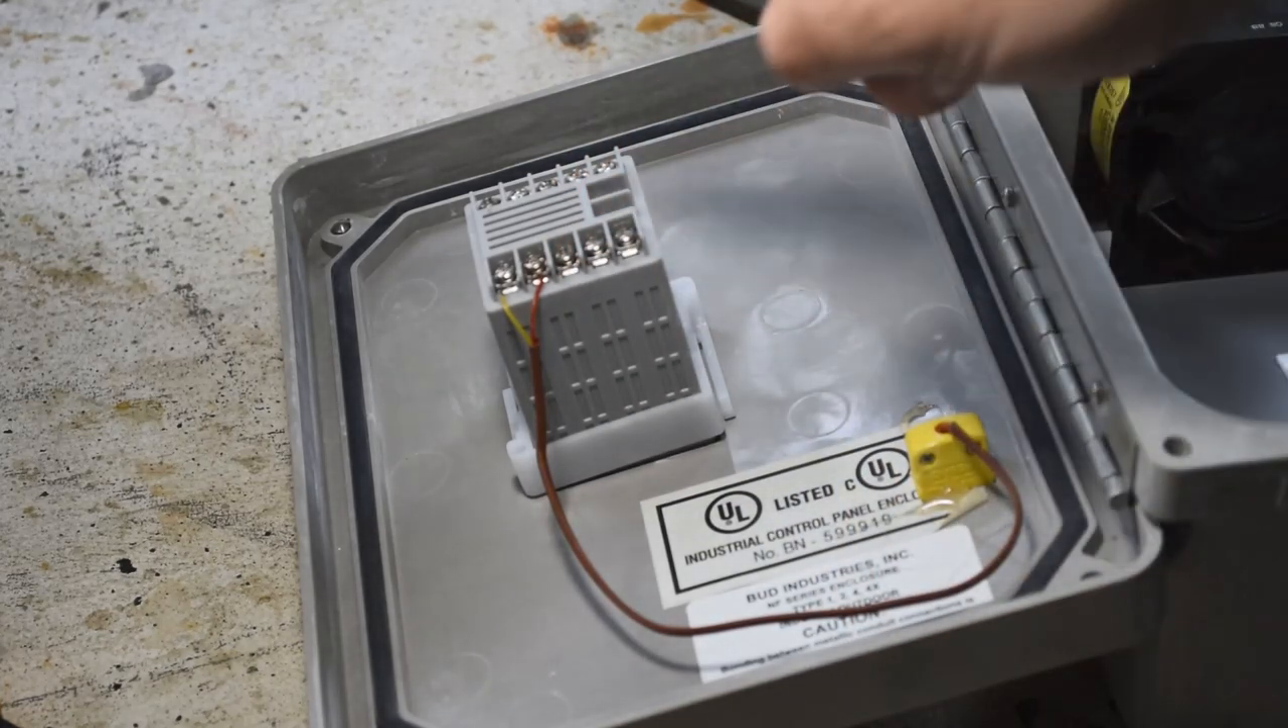I have my little thermocouple pigtail wired into the connectors on the back of the controller.